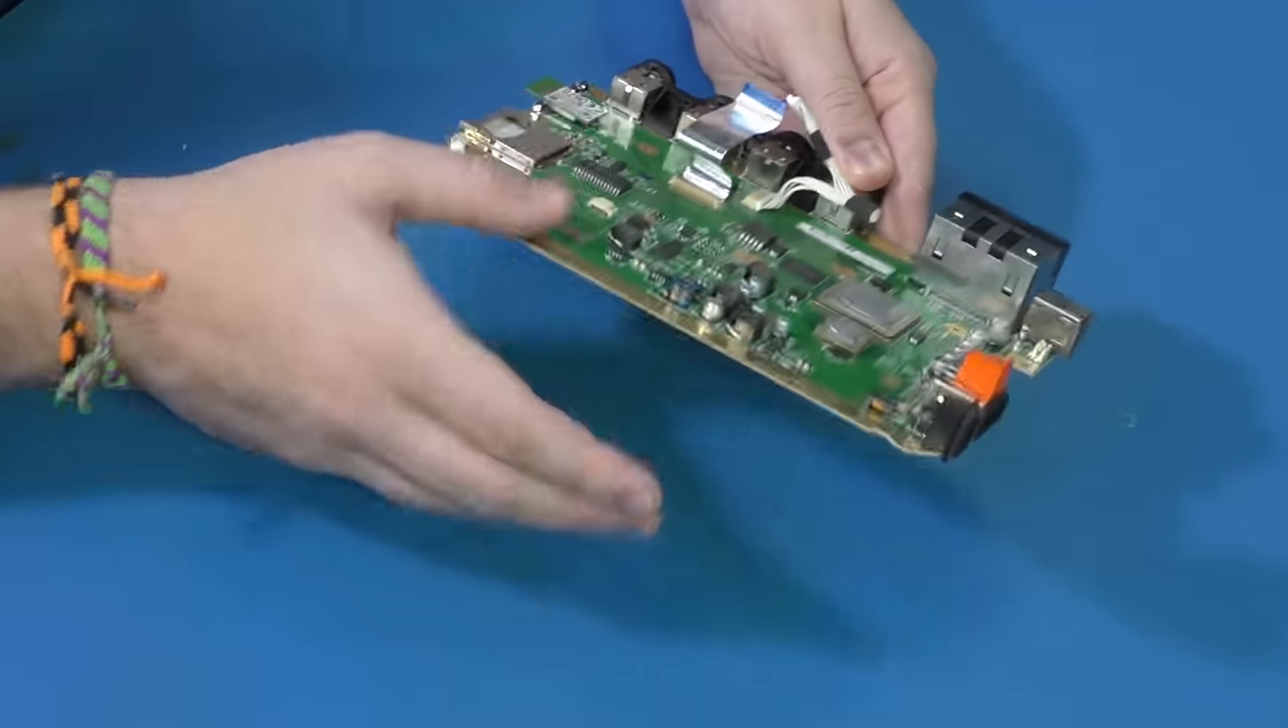Now, the motherboard is totally free.